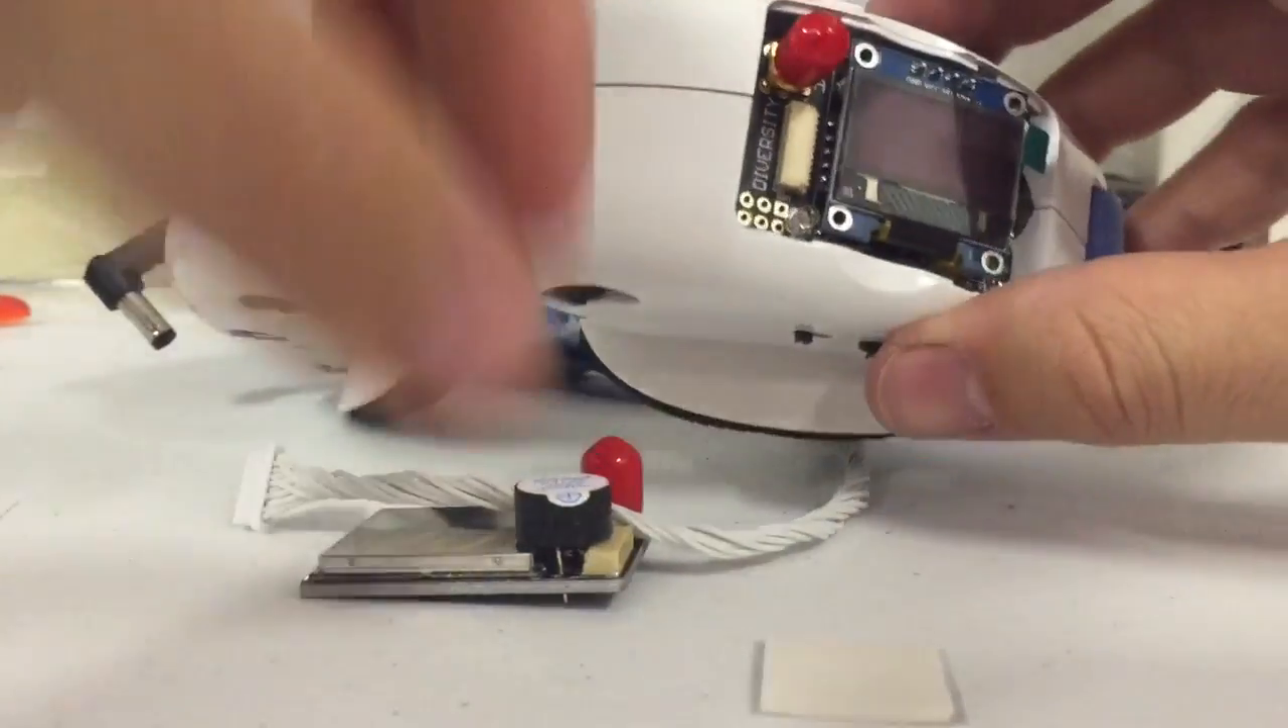The one thing i didn't do is i didn't plug in the diversity wire.